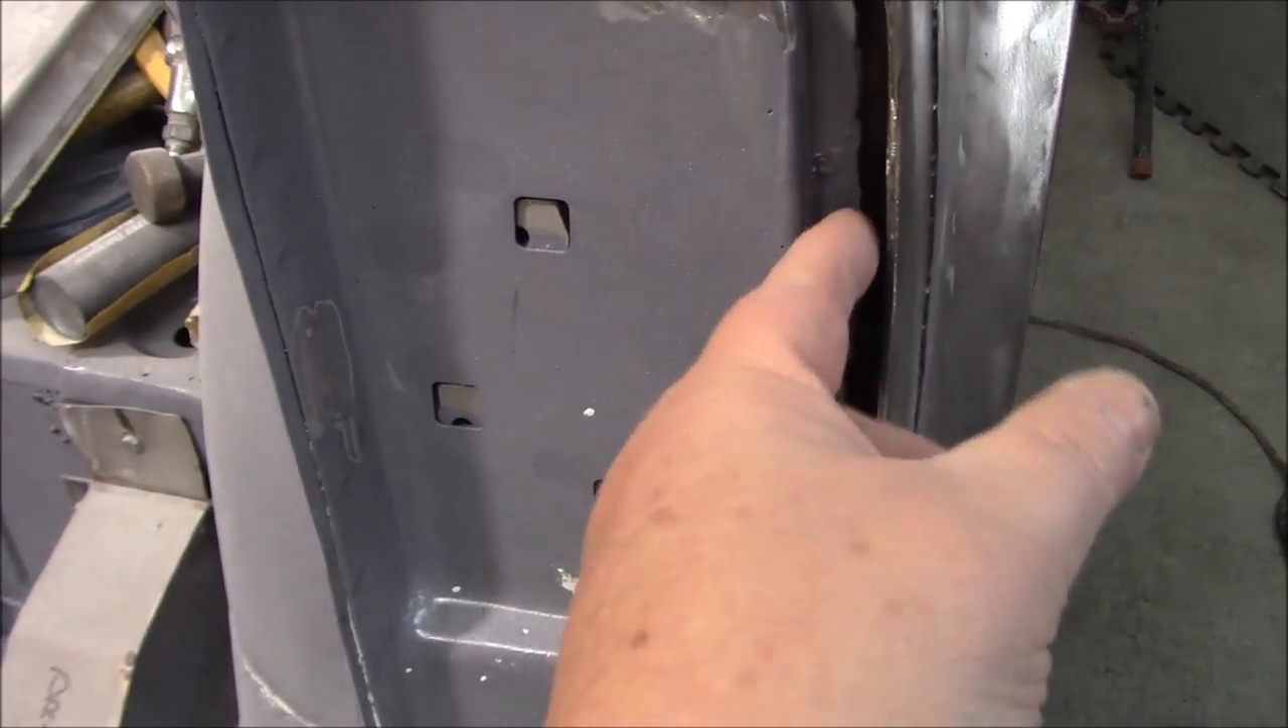You can see there's also quite a bit of a gap between this edge and the uh the fender lip.